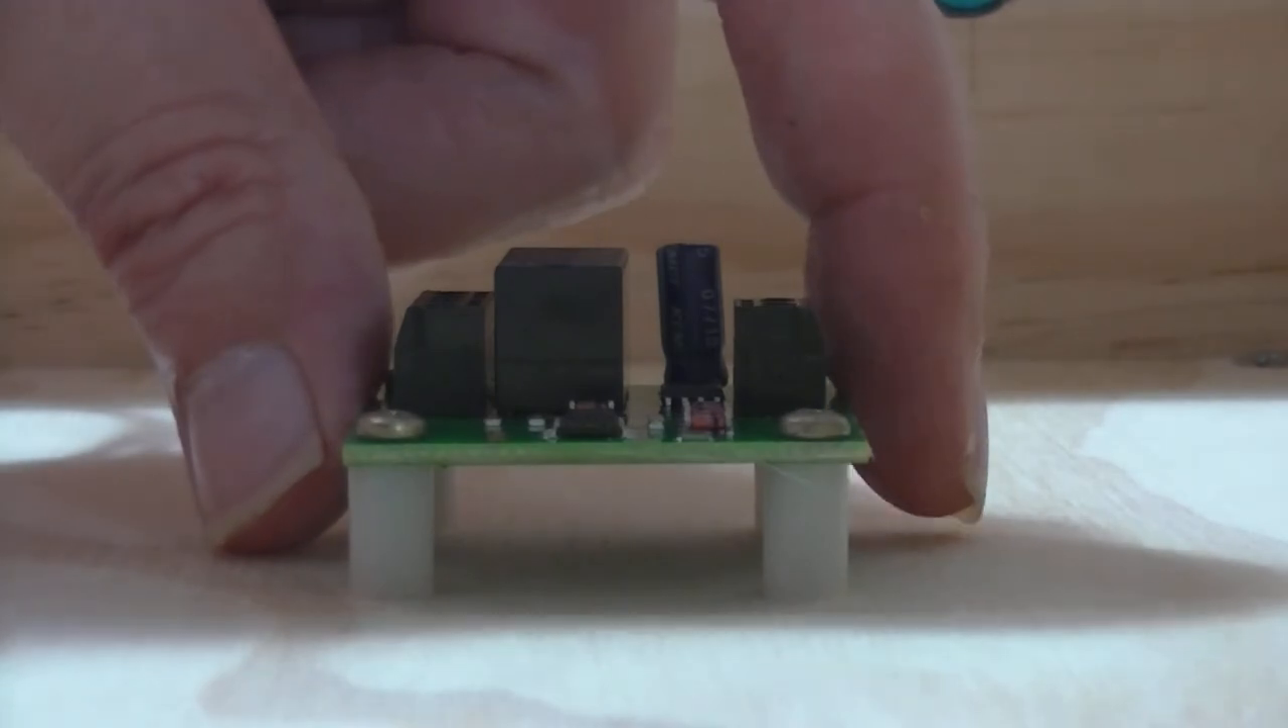So here is the switchboard mounted now ready to go.